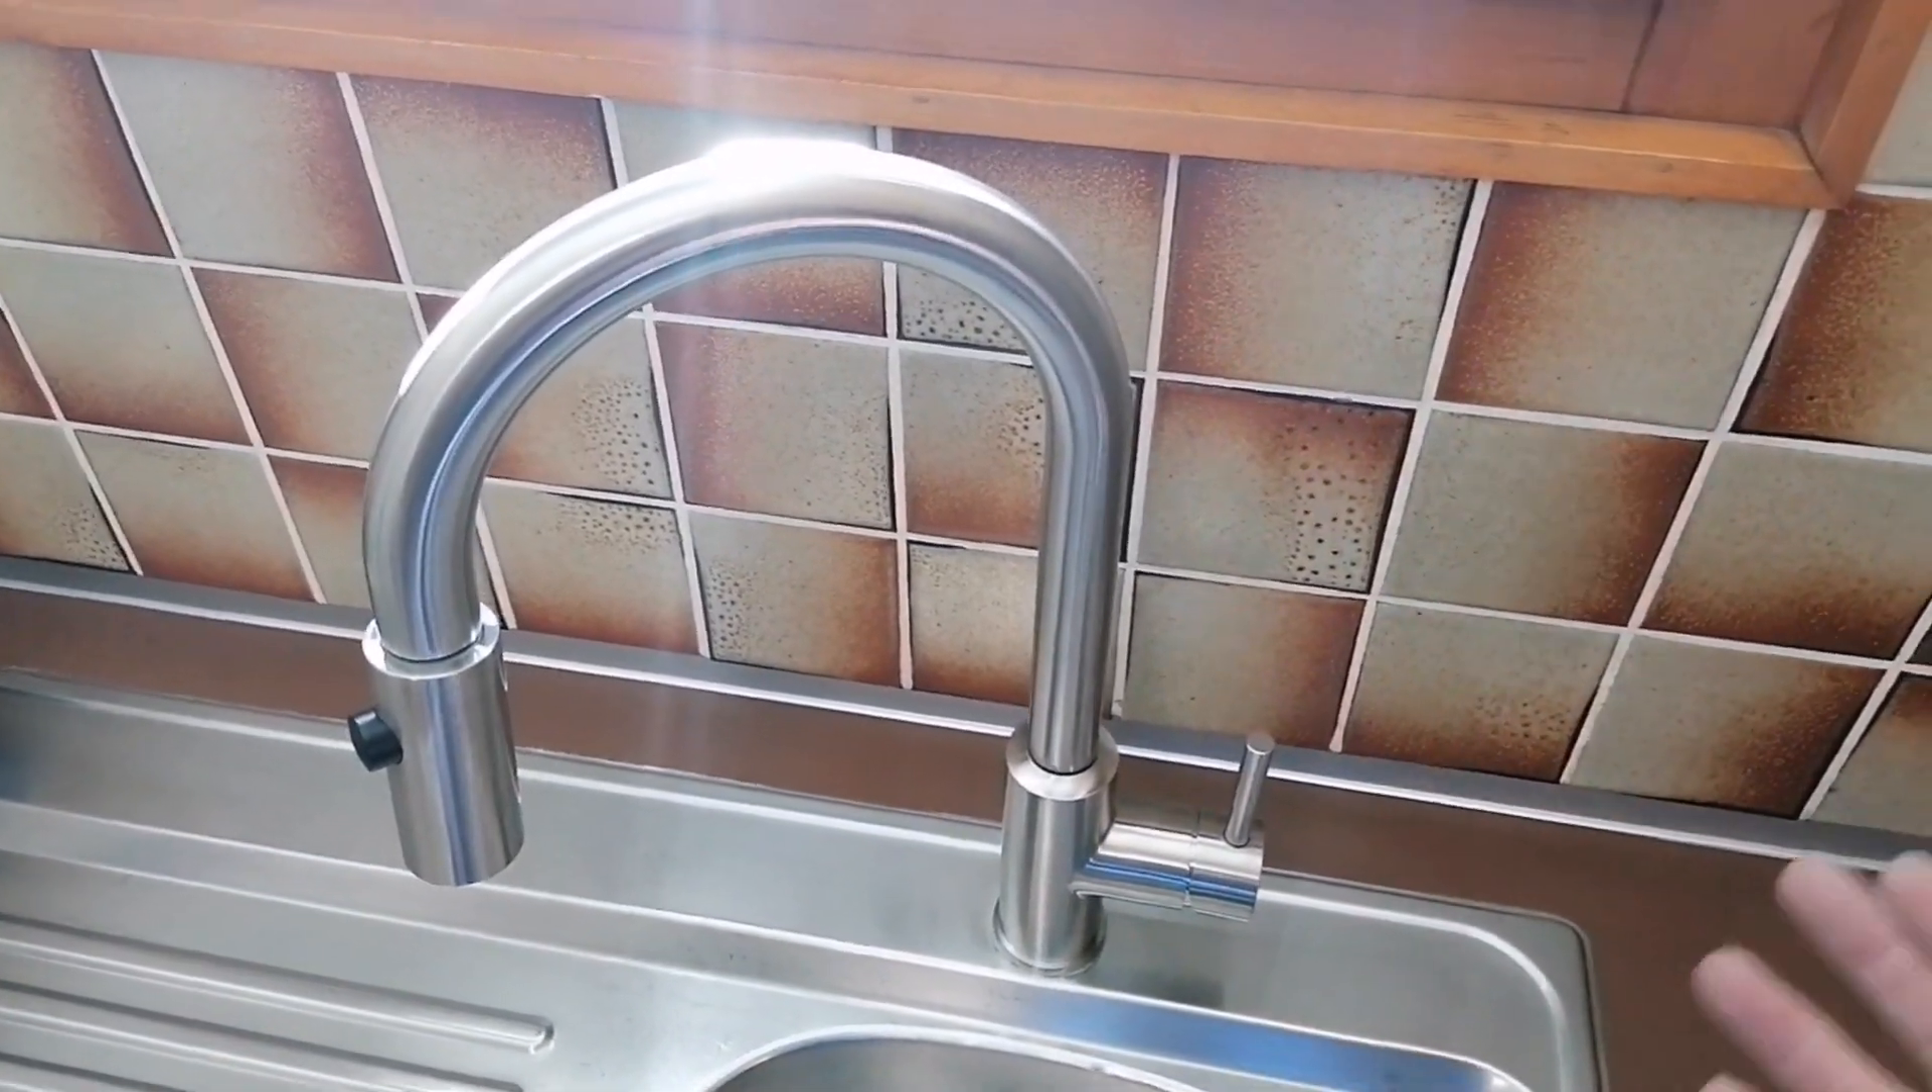Jetzt steht schon mal die ganze Armatur. Ich habe sie nach rechts gedreht.